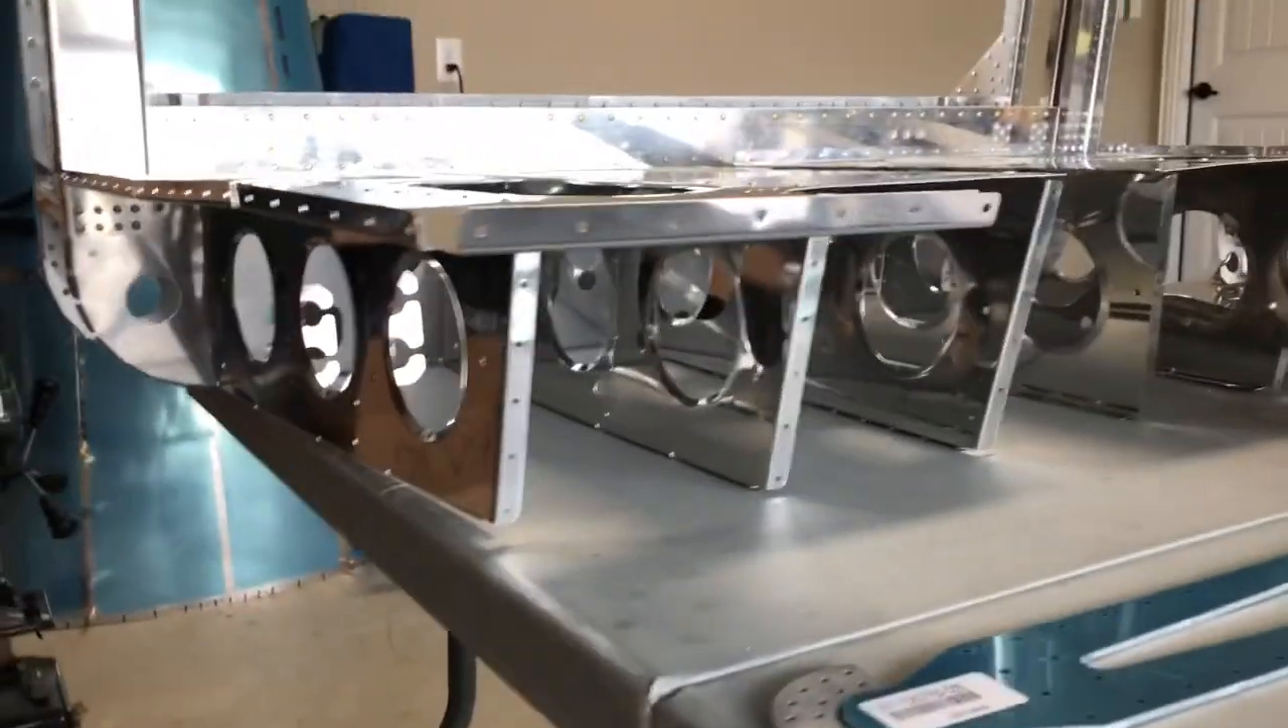So, we have got all of the ribs riveted in place for the floor of the baggage compartment.